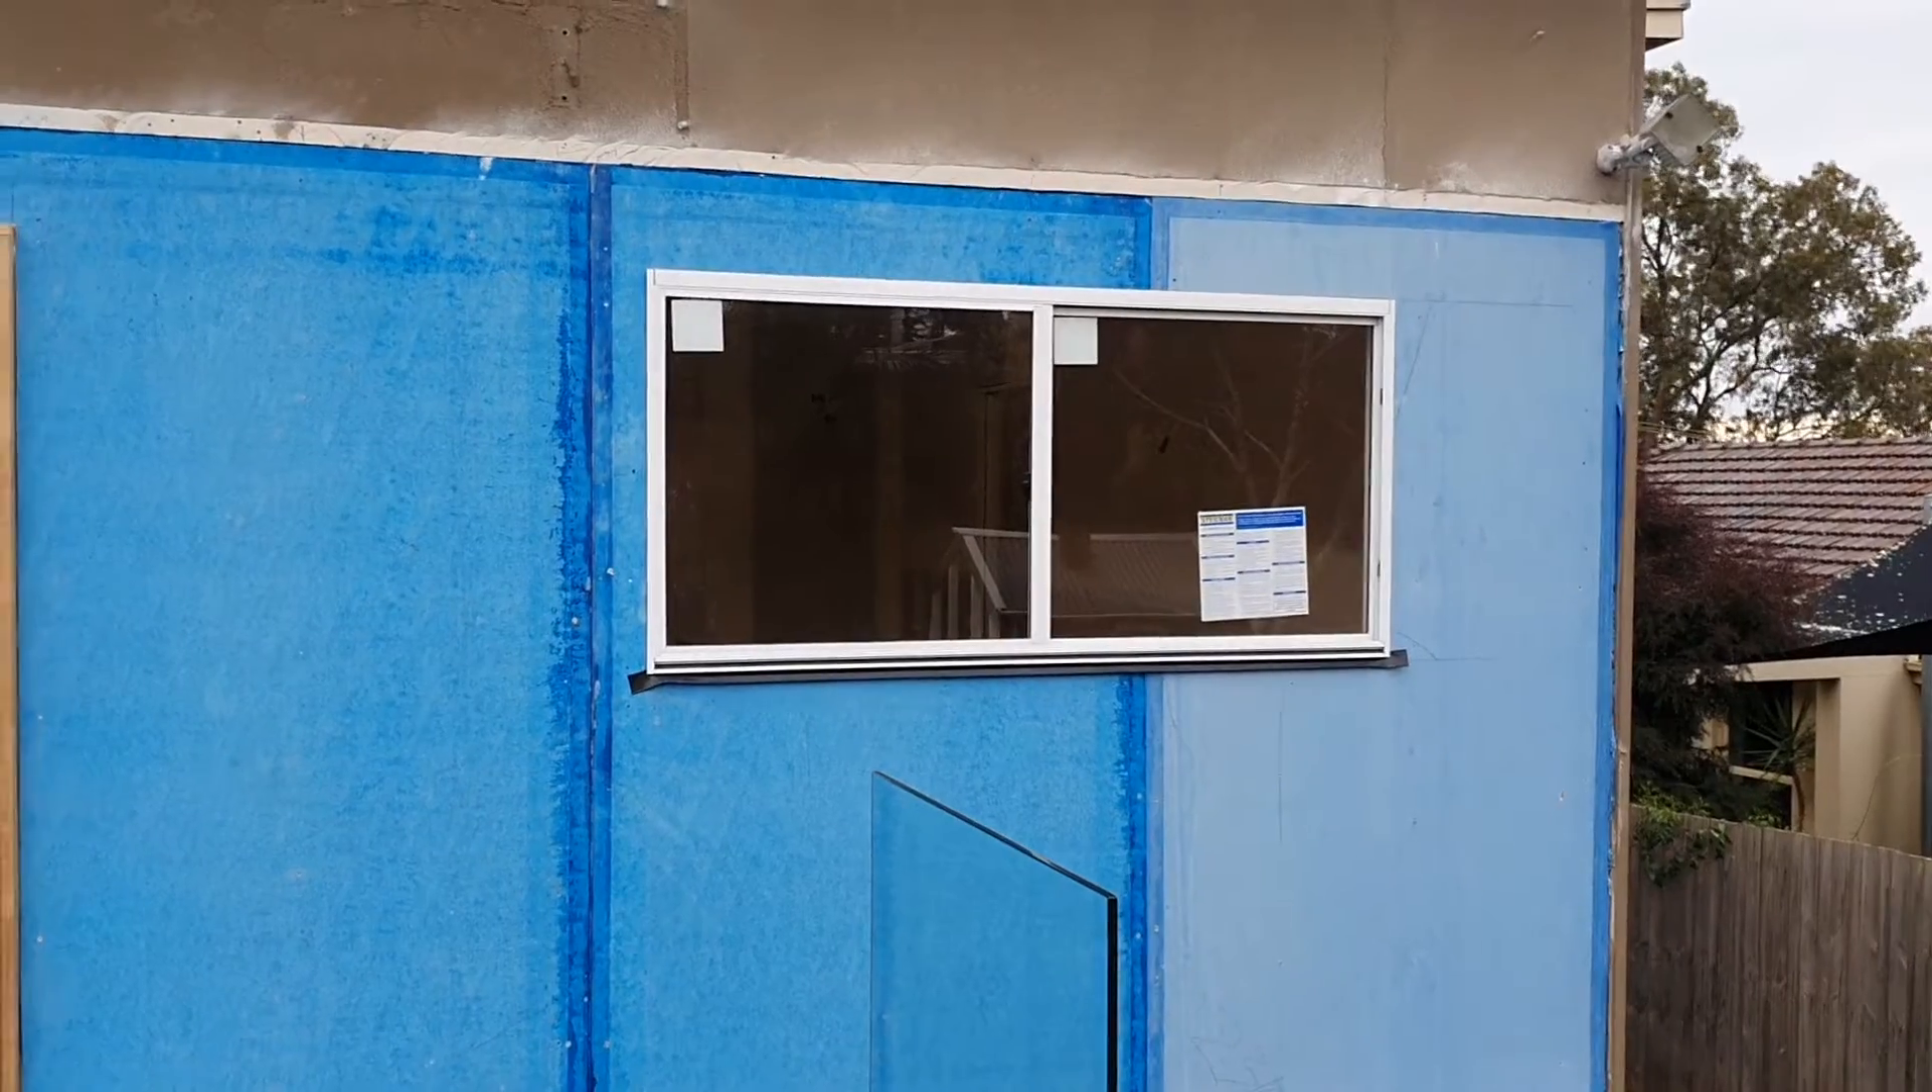But all the back of the house has now got blueboard on it, ready for render.